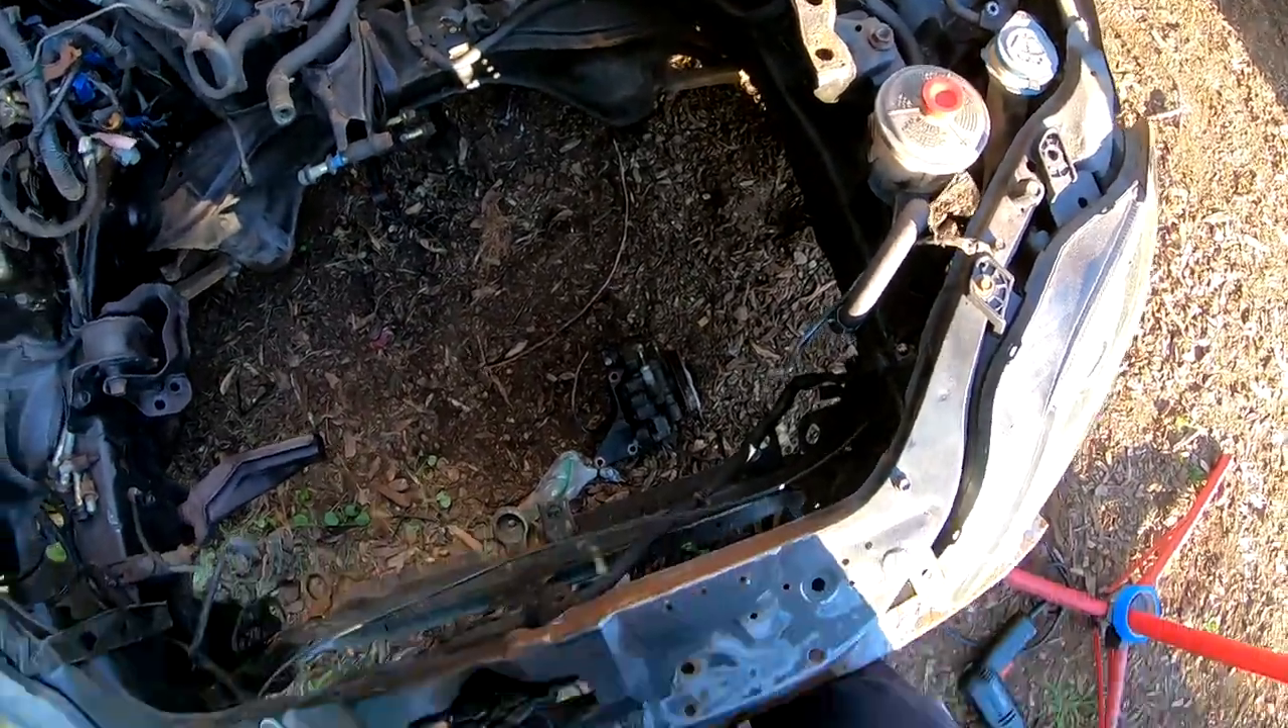So I don't have my engine in here right now, but I do have the pump.